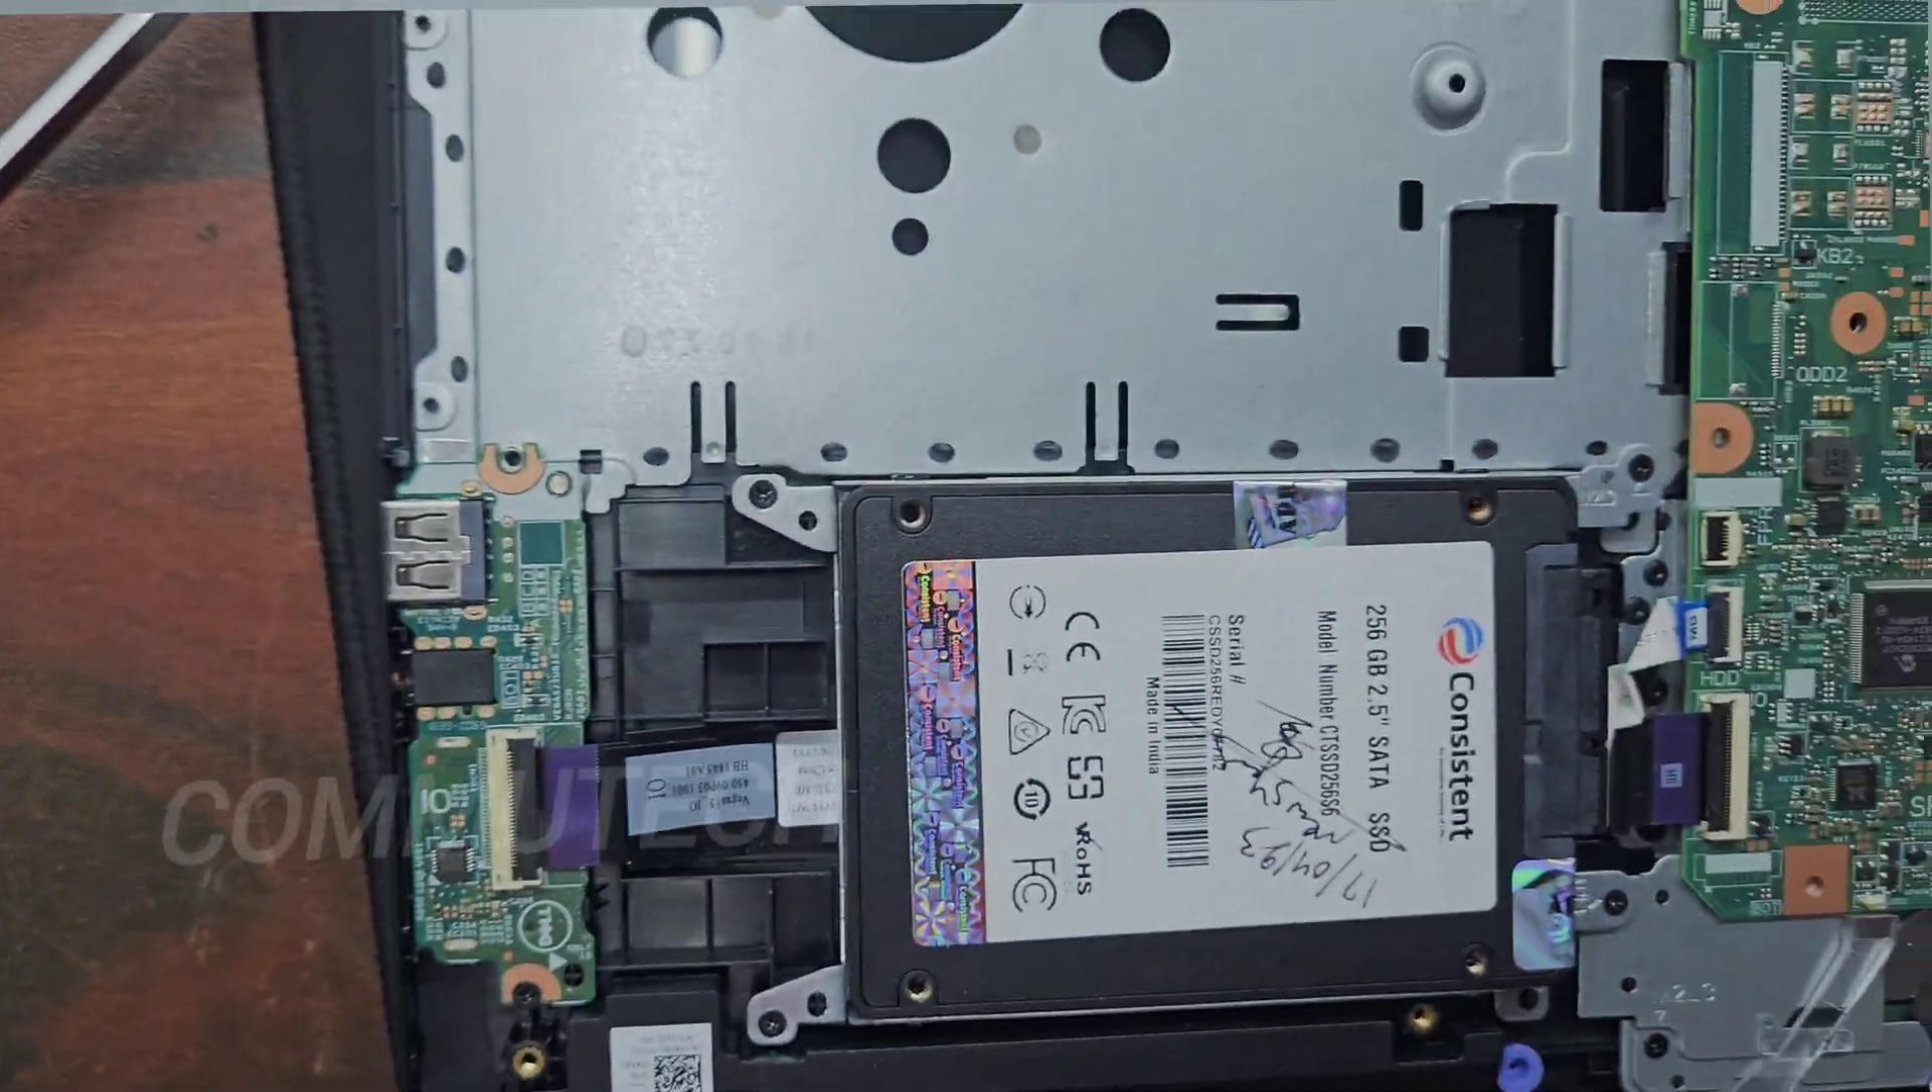Here we have placed this SSD.